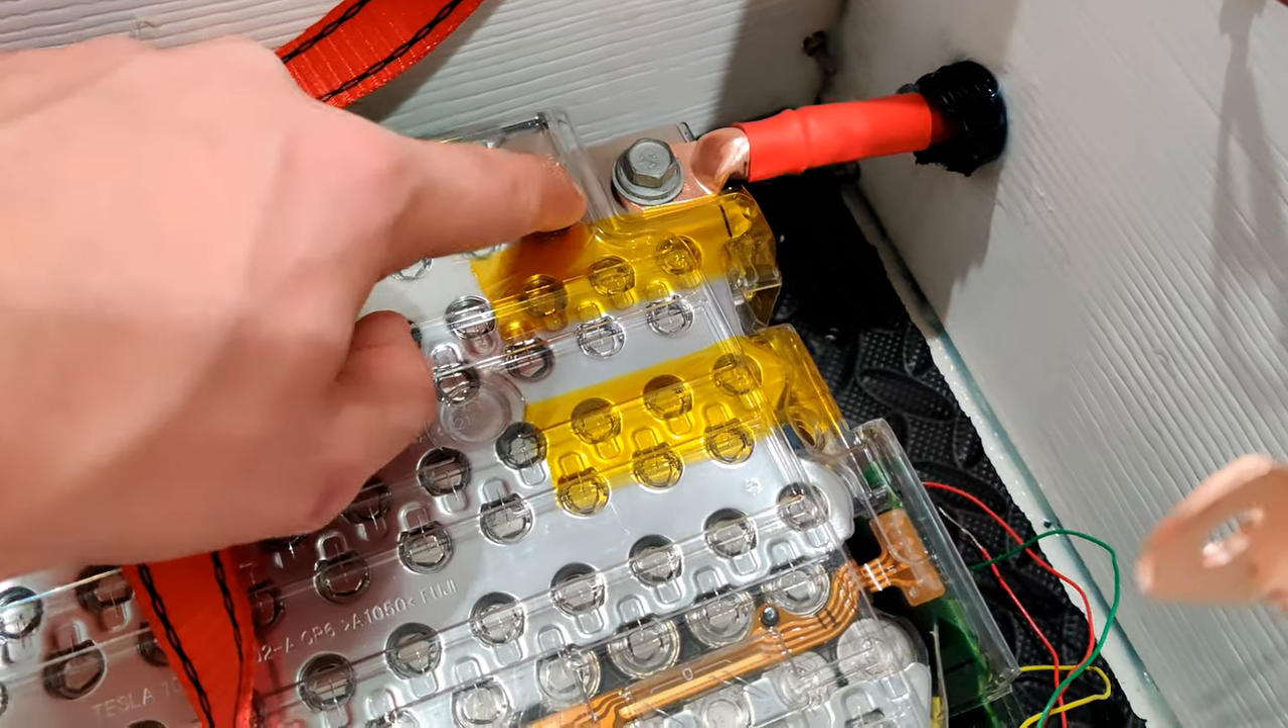You can see the positive connection here to the positive terminal on the bottom module.